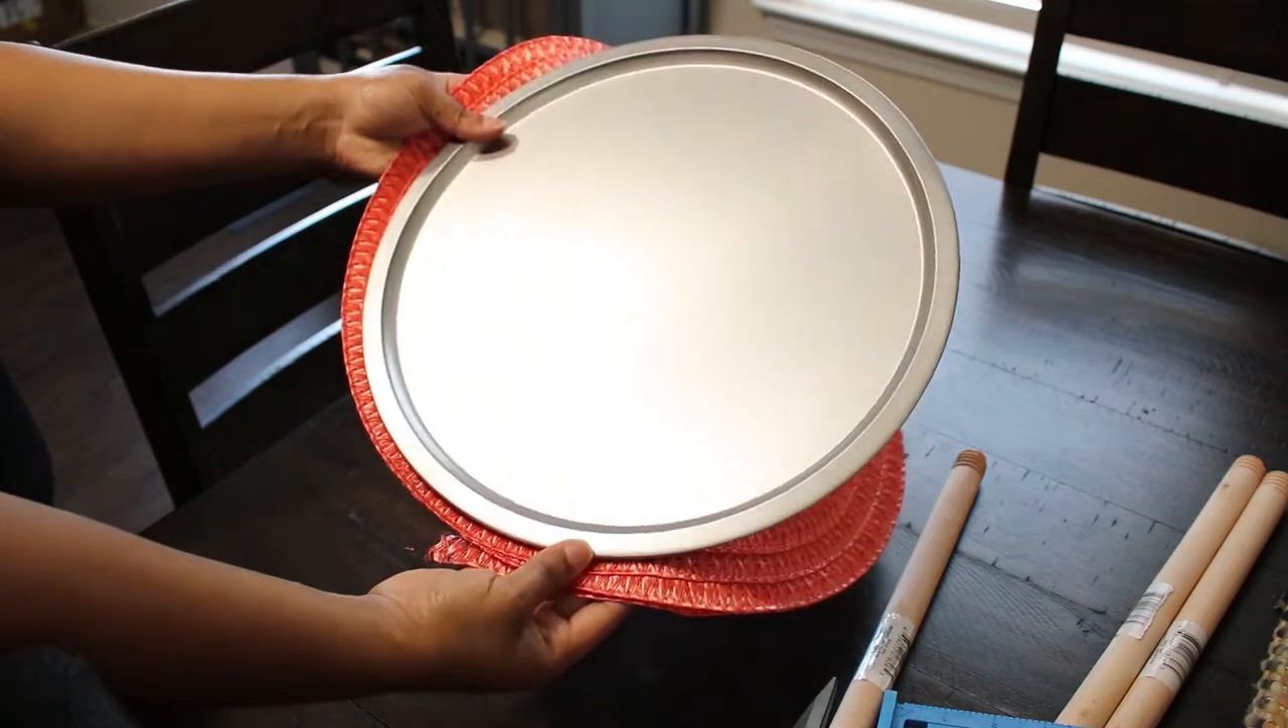I wanted to attach the placemat to the inside of the pizza pan but as you can see it's a little bit larger.